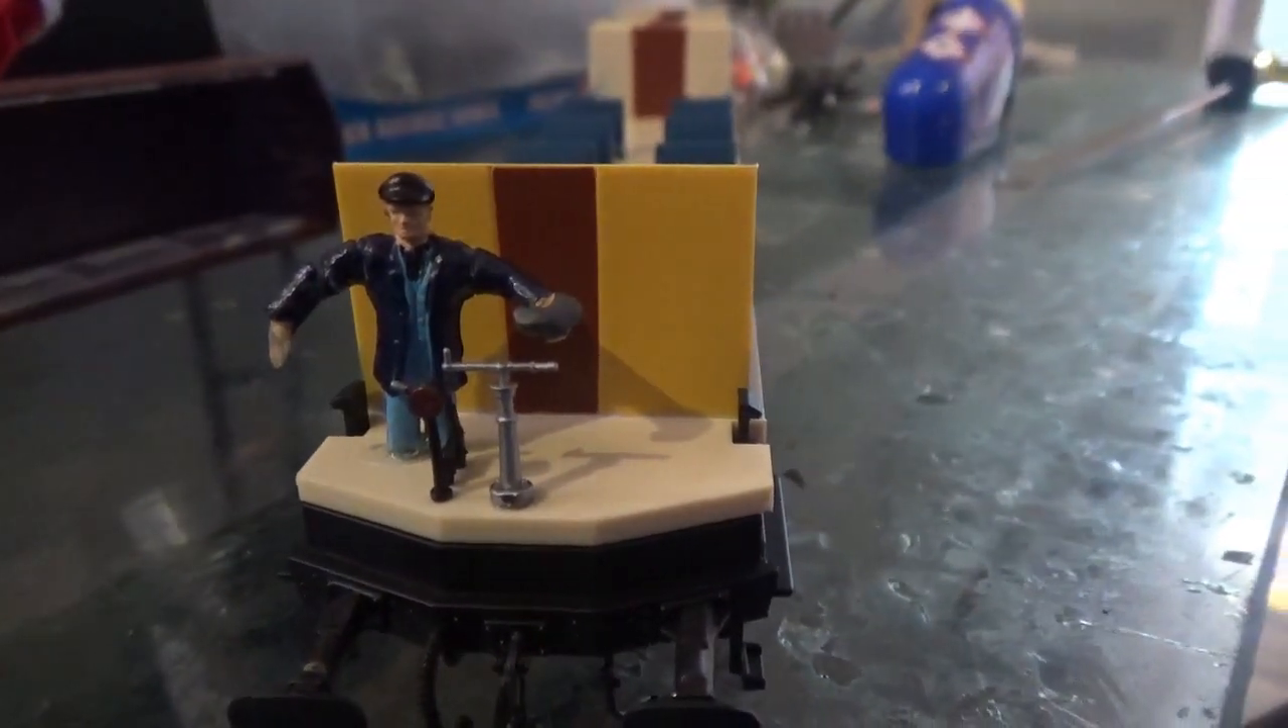Okay, so the driver's now in place.